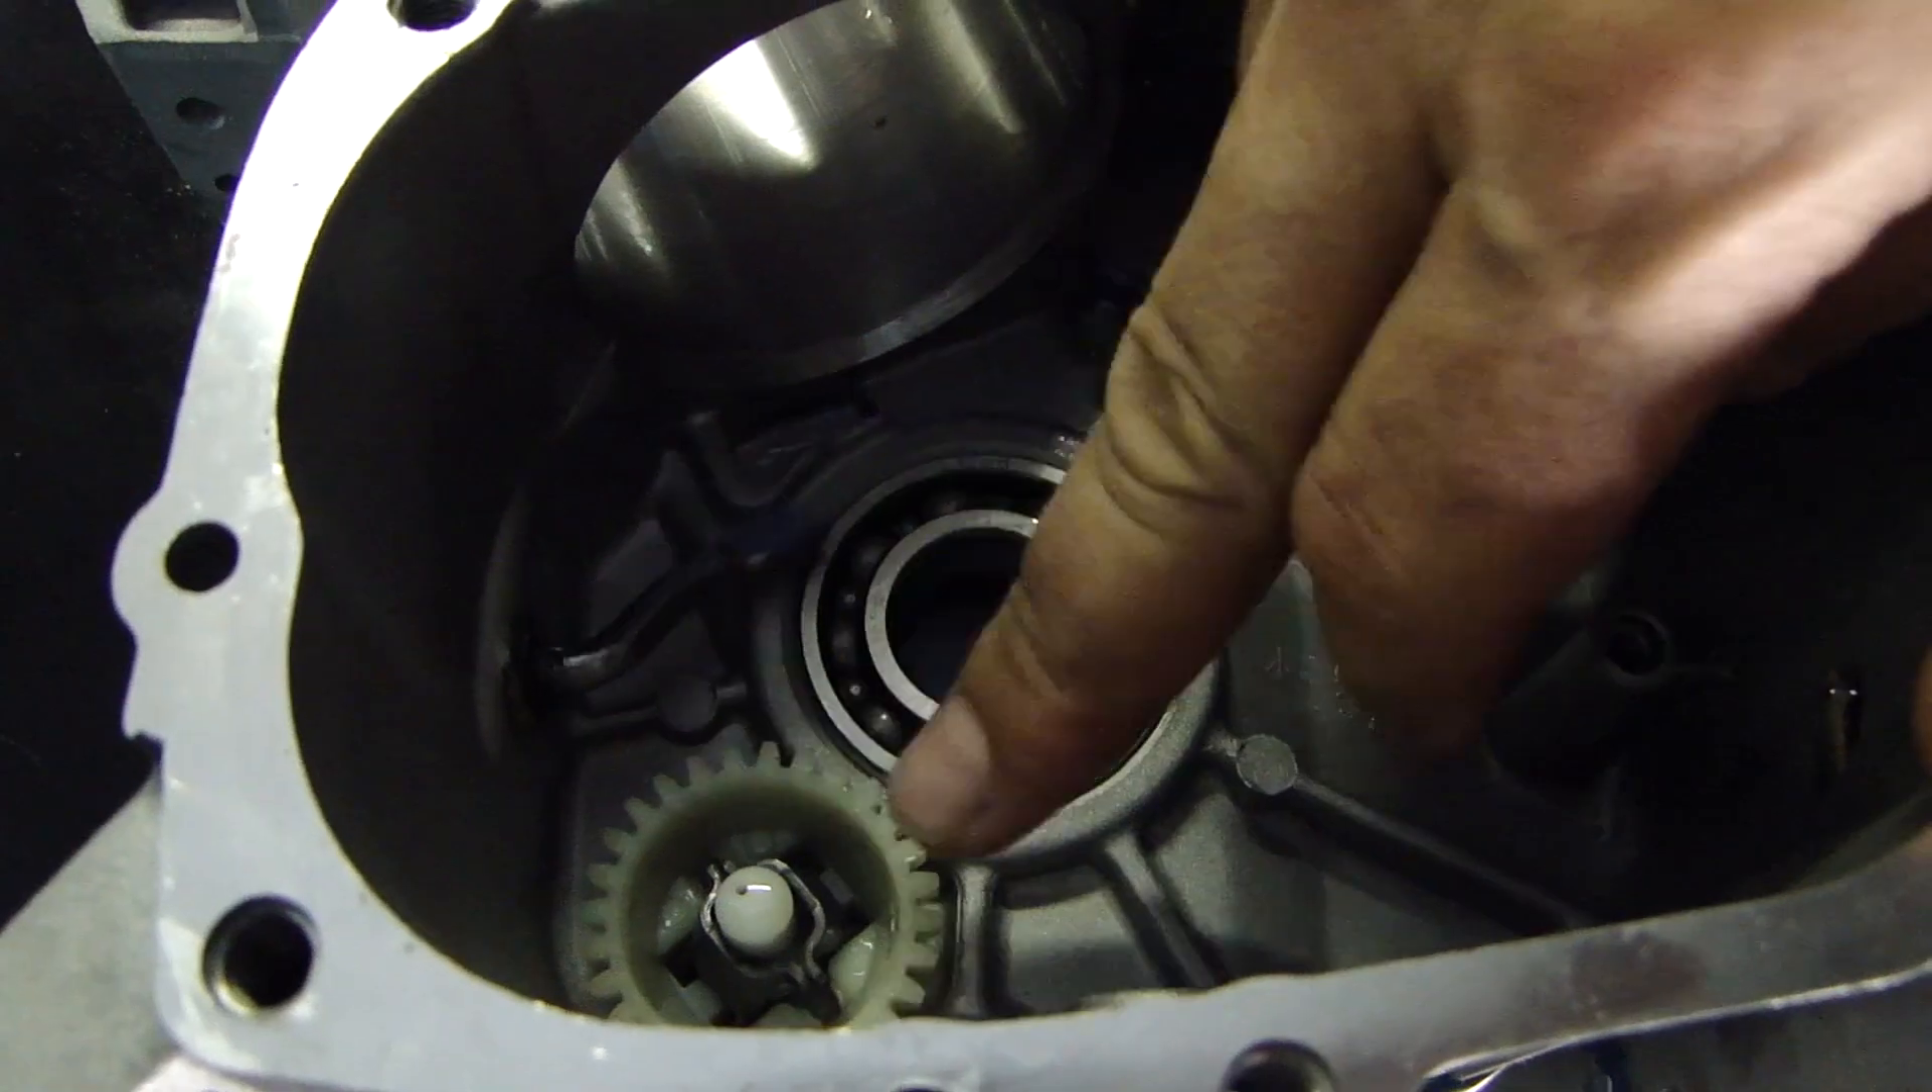All right at this point block is bare you can see all we got left is the bearing the governor arm and the governor itself.